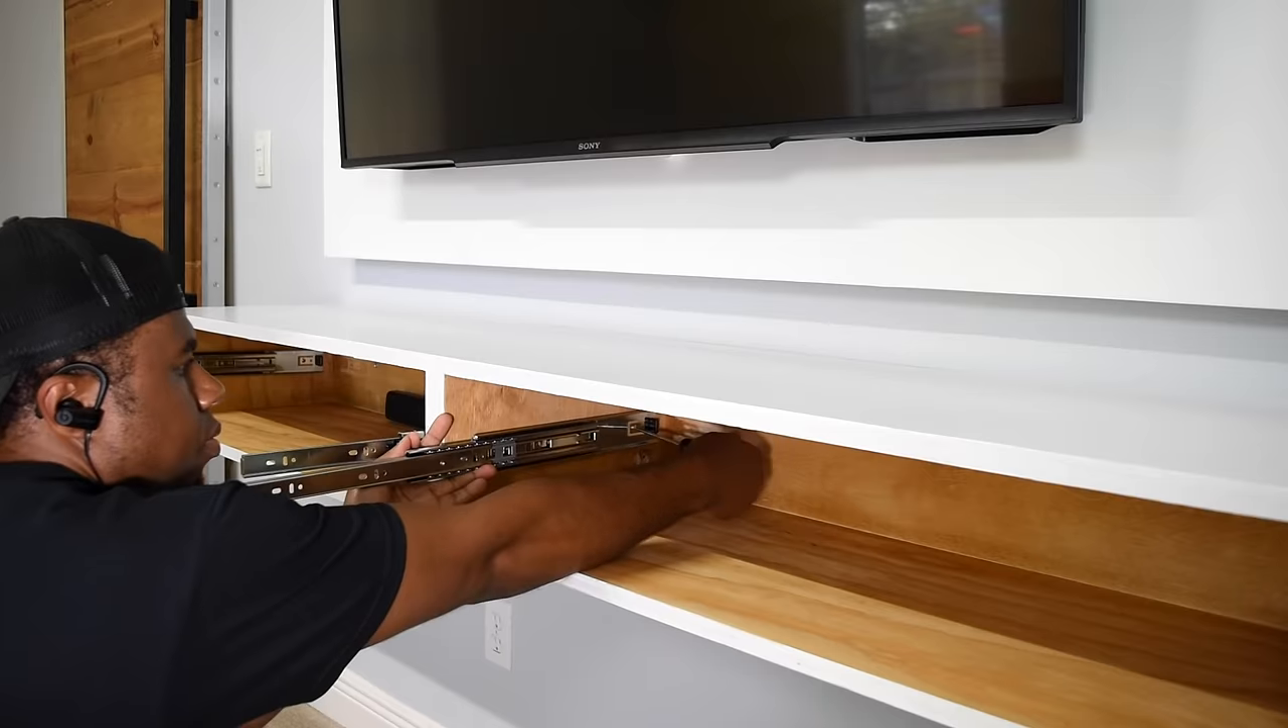The TV panel is back on the wall.